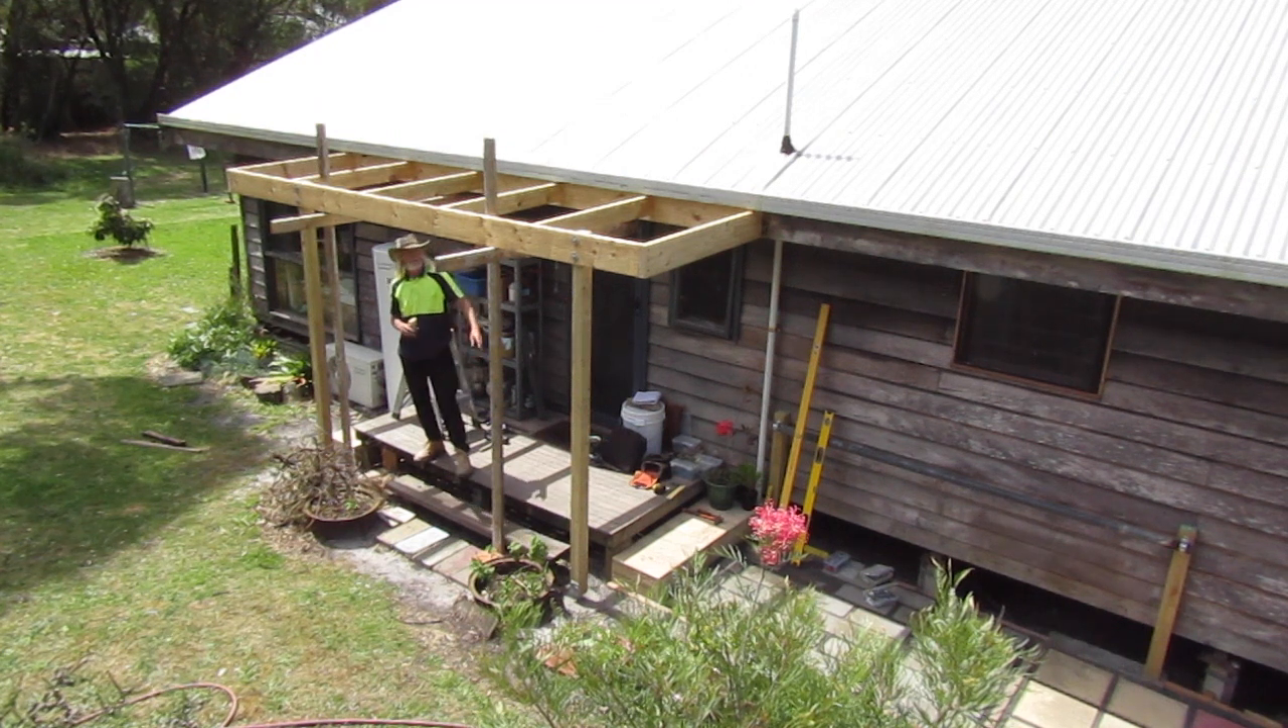That completes the principal frame of our awning structure. We've still got to put the blocks along the inside.